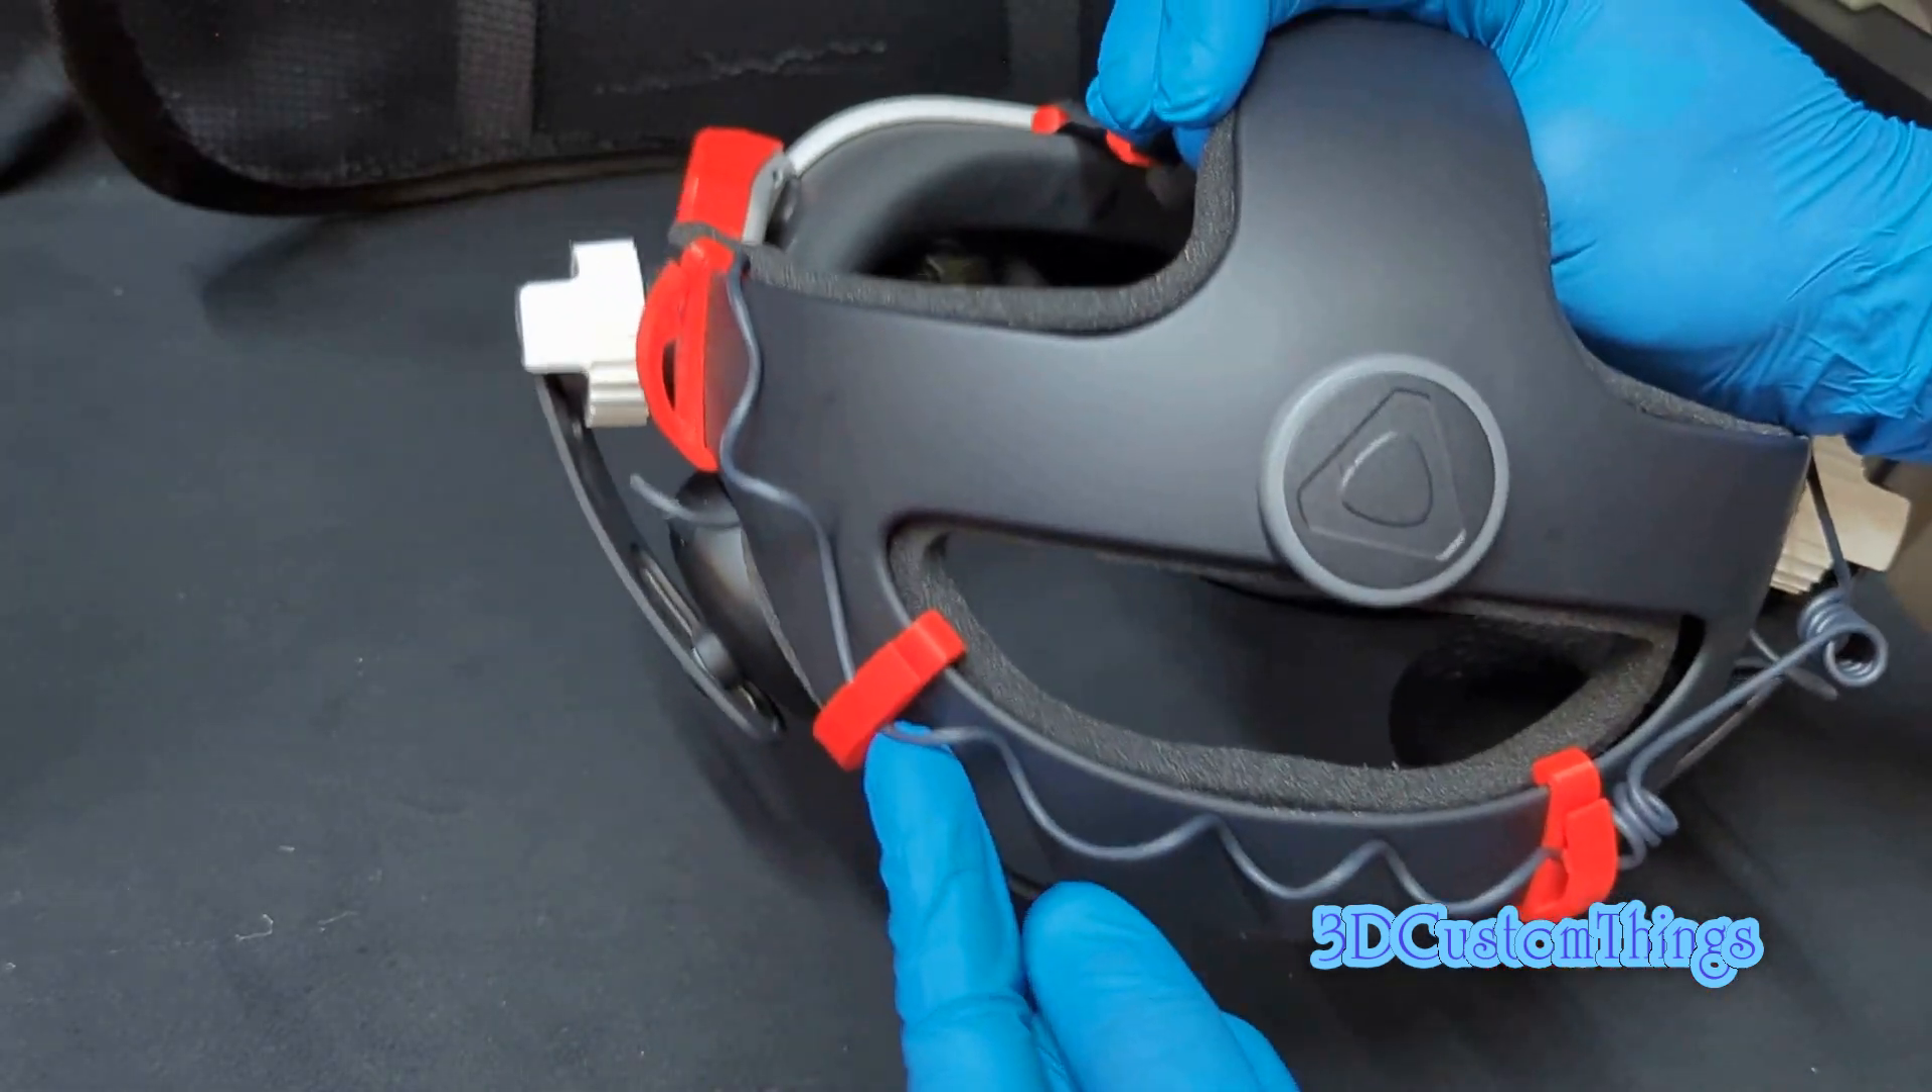I just routed the cables along the back here through the cable guides.